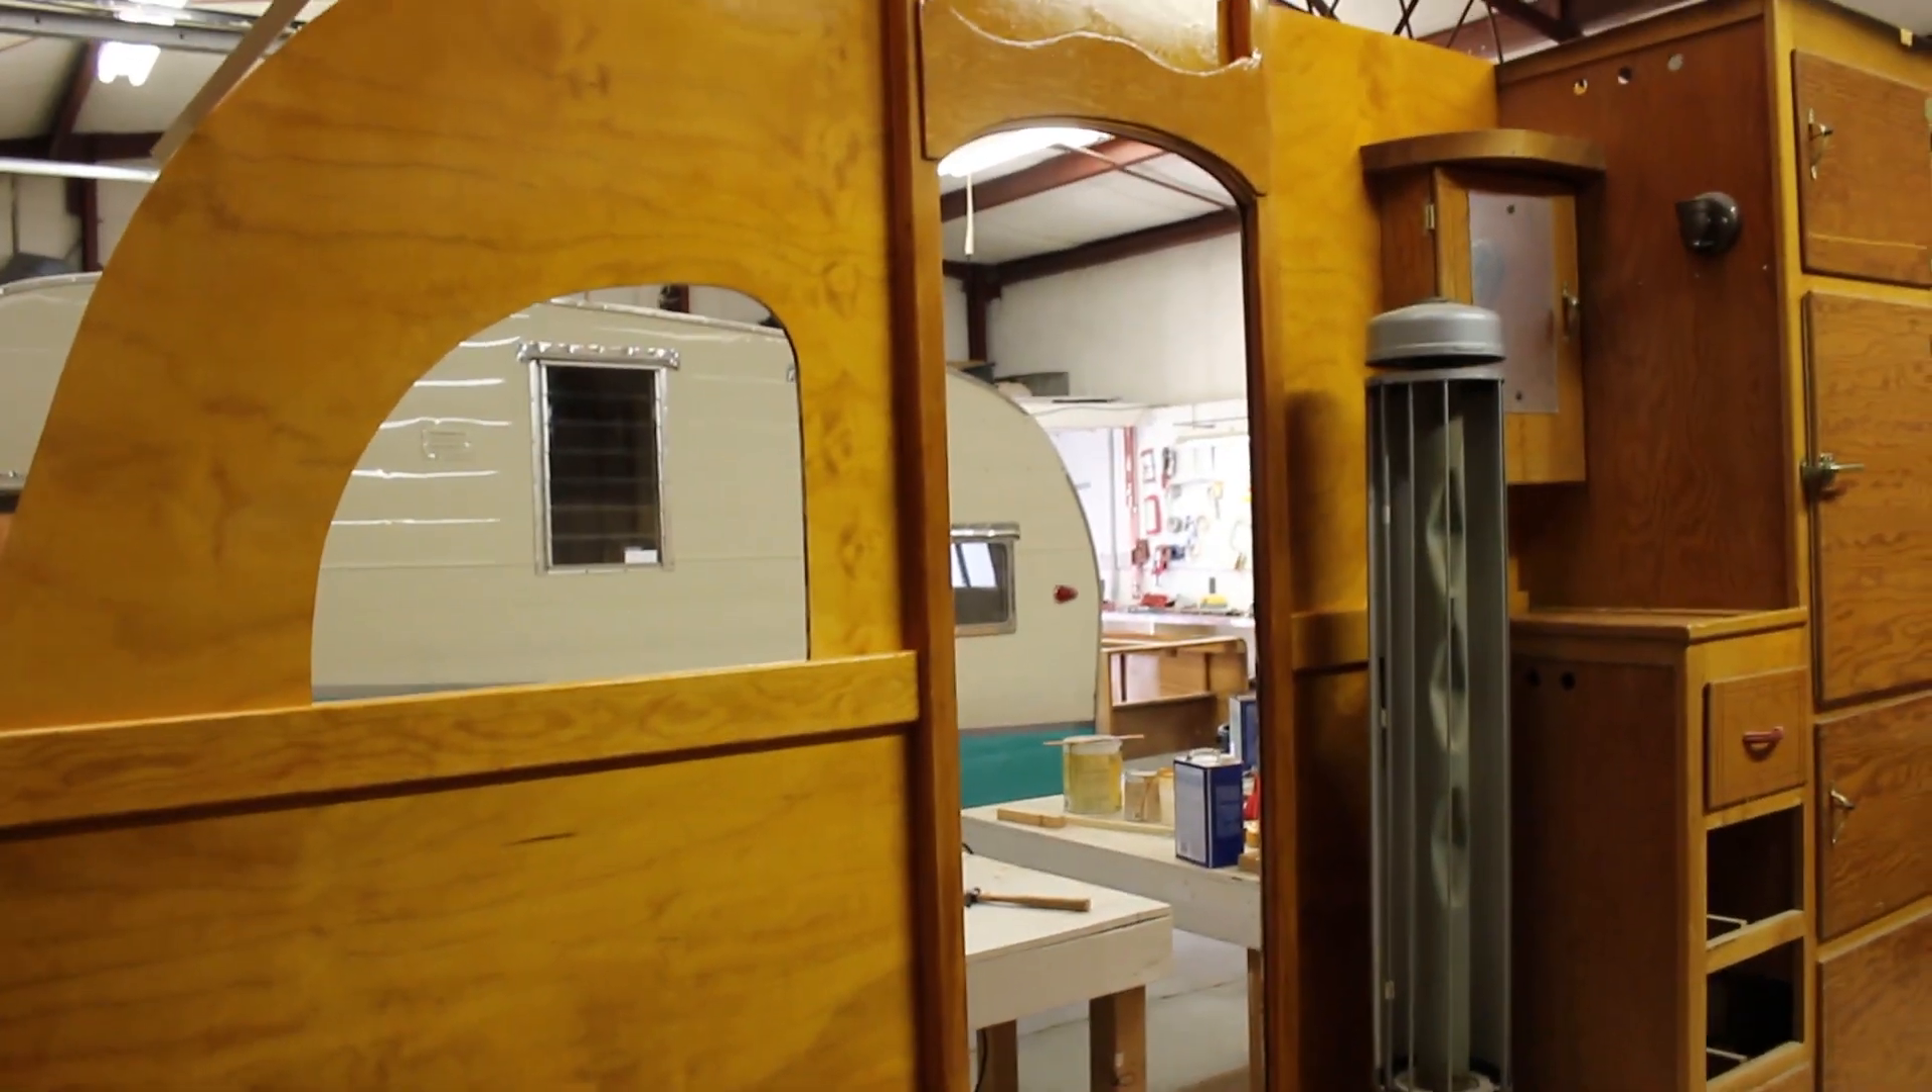And there's what she looks like with the door frame installed and the other framing installed.